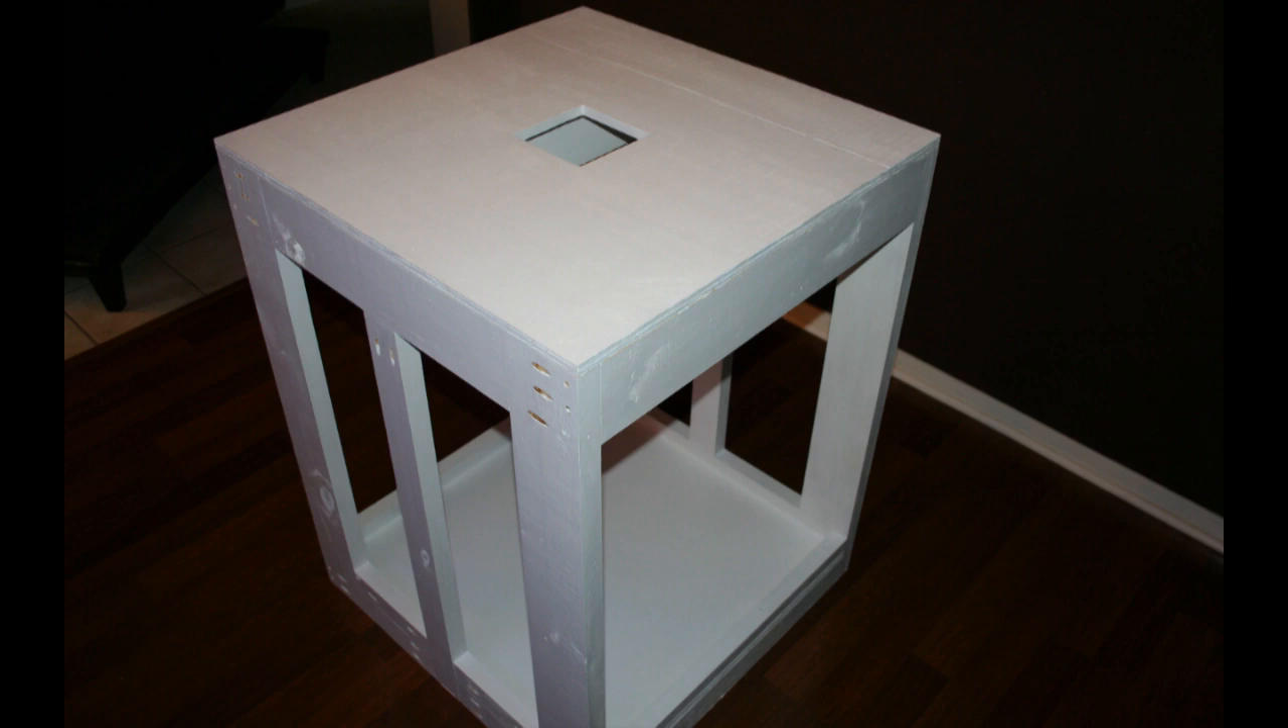I've got the top on there. You can see the hole in the middle for the overflow and all the plumbing.